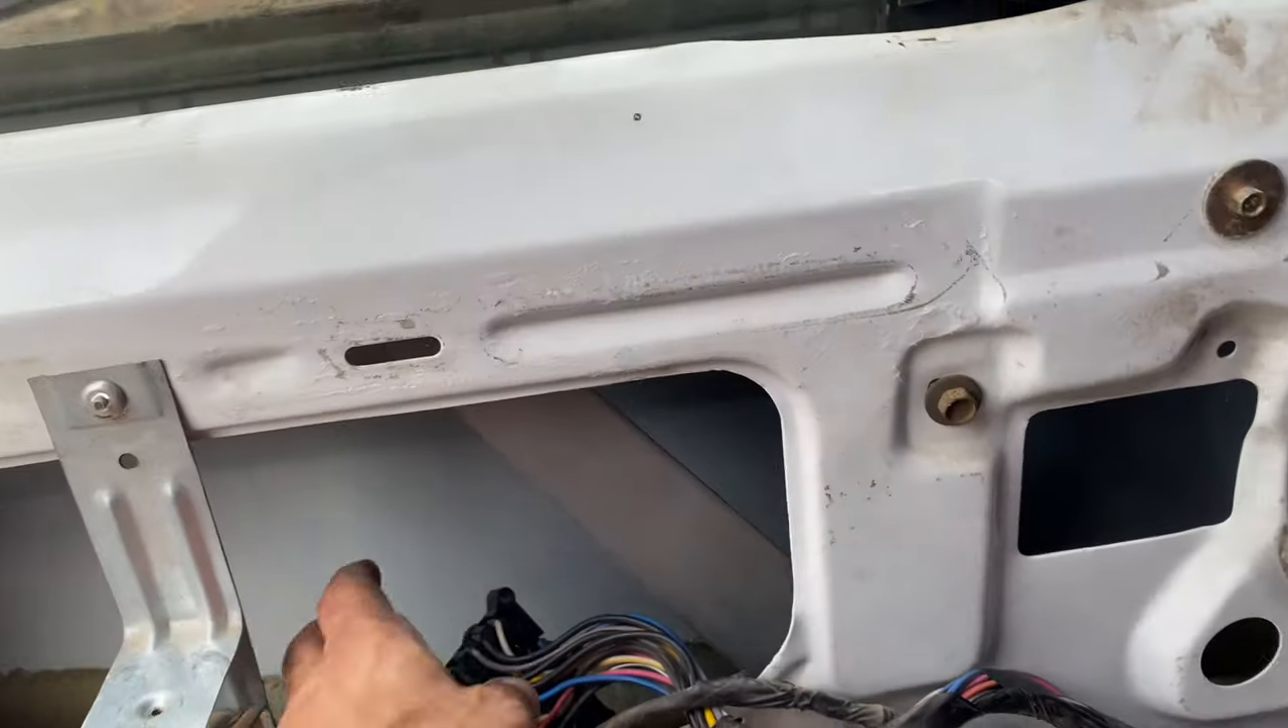I've taken off the door card as you can see pretty bare.